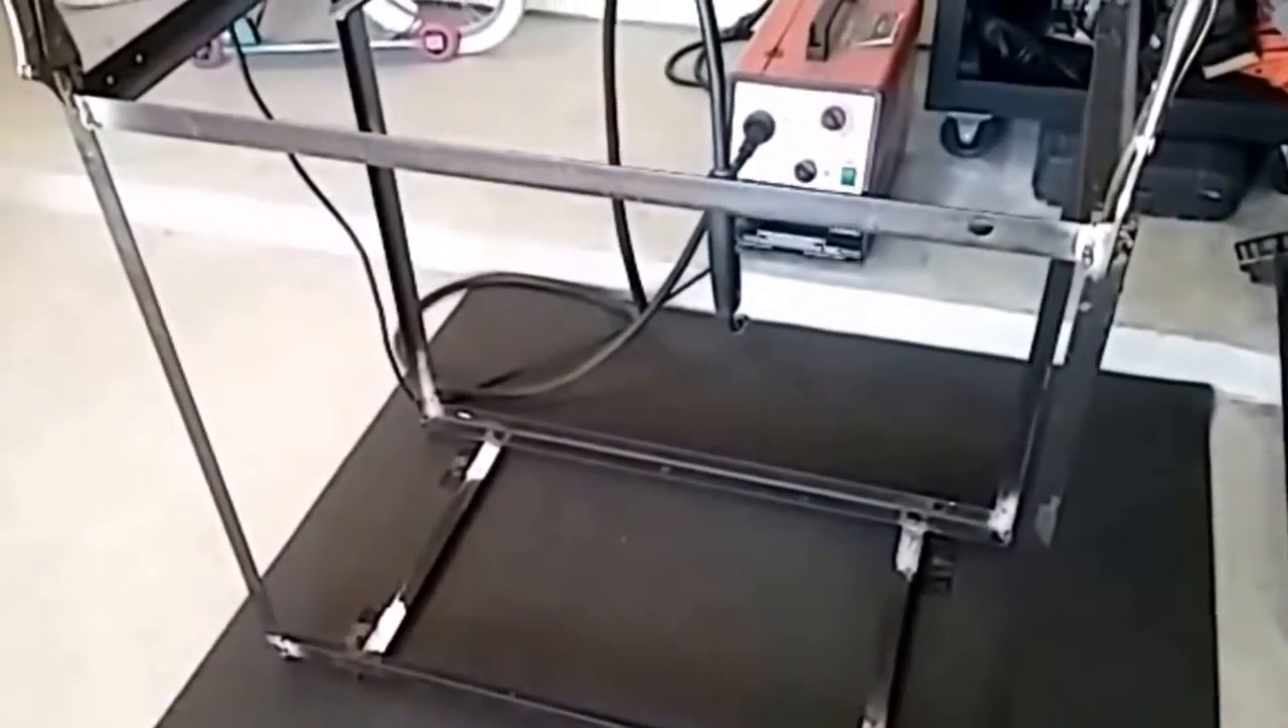As you can see, we've gotten our bottom and our legs put on.